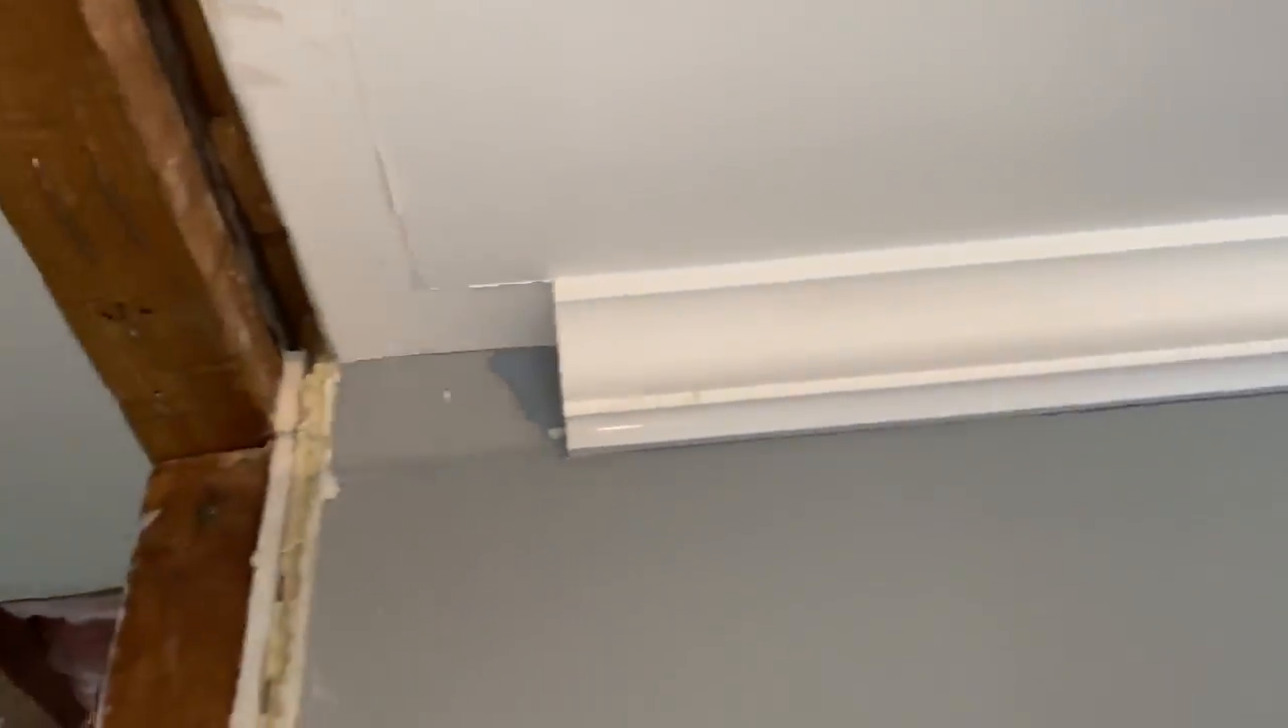But you can see this gap right here from this old wall.